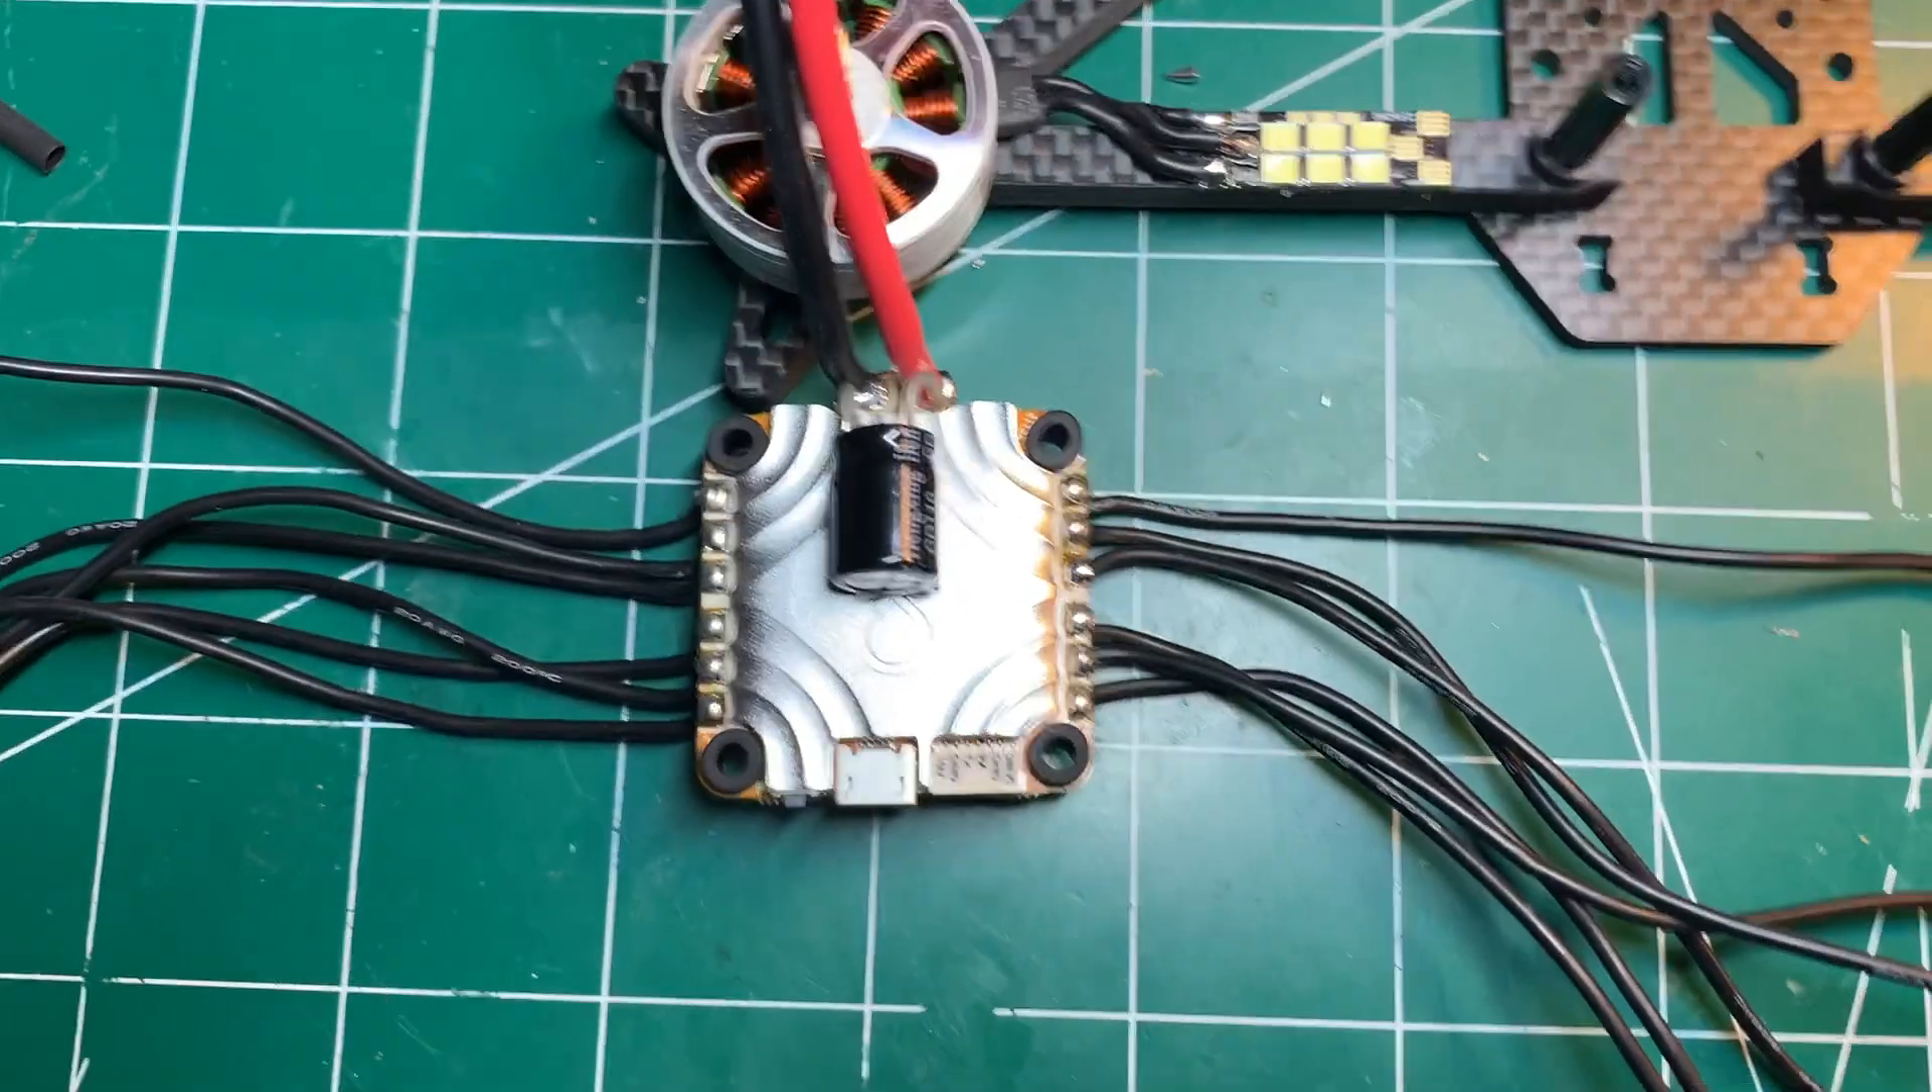Next, I soldered on all the ESC wires here. I went from underneath because I think it's a little cleaner.